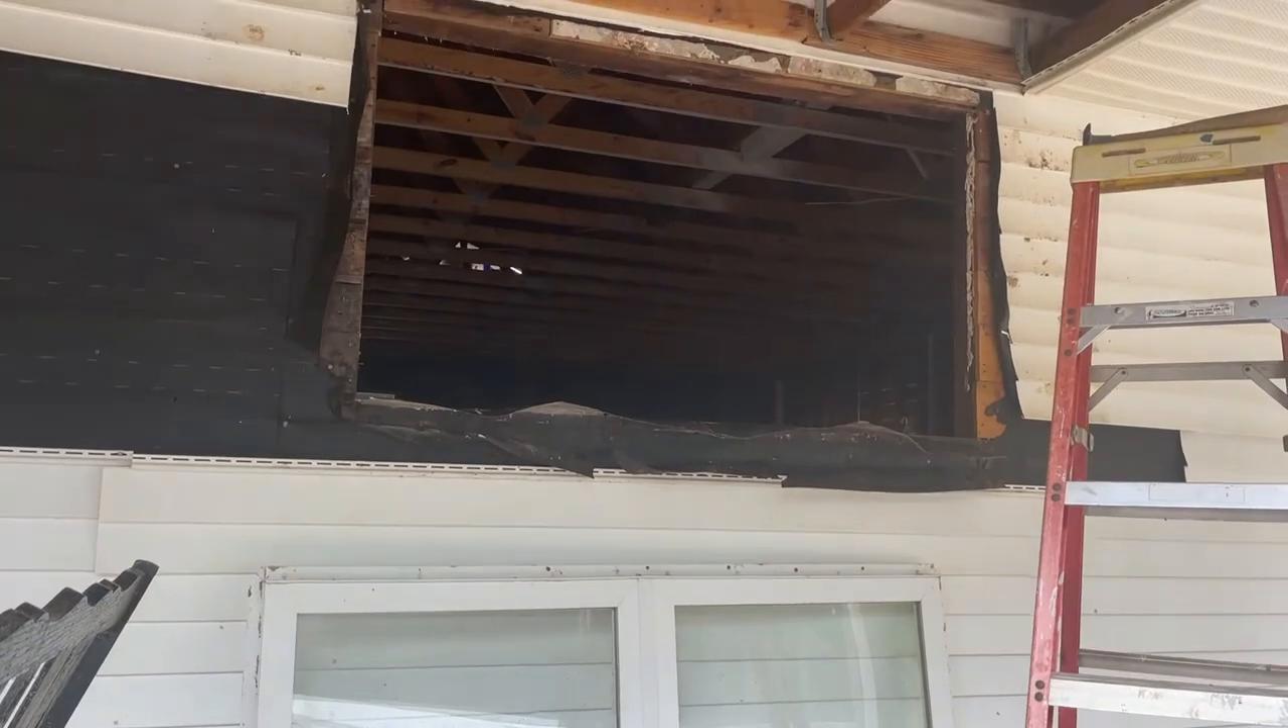Well, I forgot to turn the camera on when Chris got back, but we just basically pried the last couple of nails out, and the window came right out.